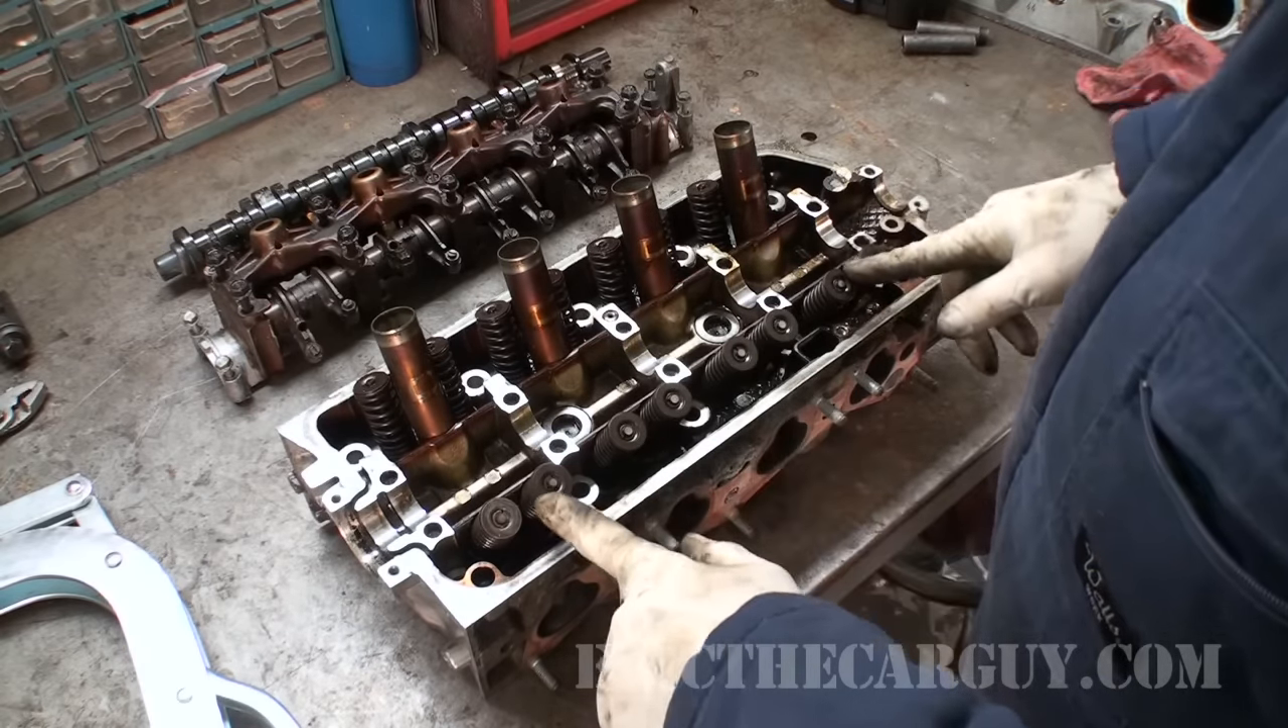Okay as you can see I have removed the camshaft and camshaft retainer from this old Honda cylinder head so we can gain access to the valves themselves.